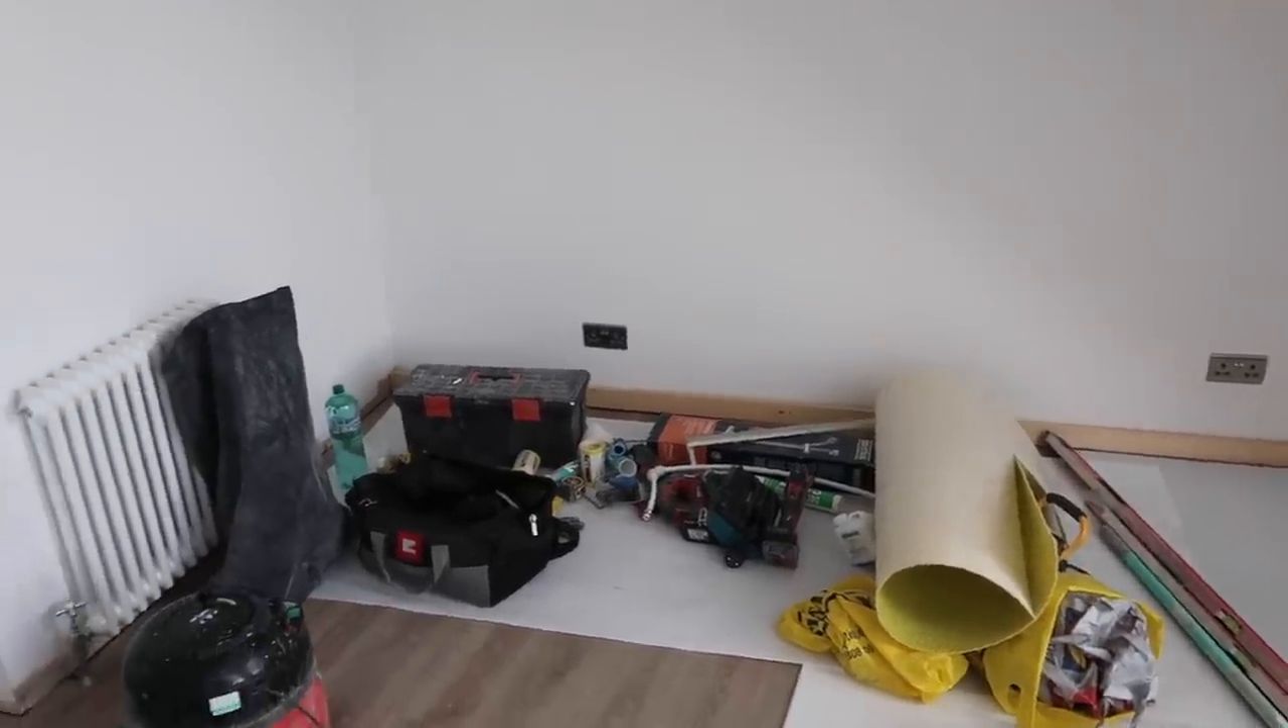The skirting board will be painted white of course so yeah that's just being fitted at the moment.